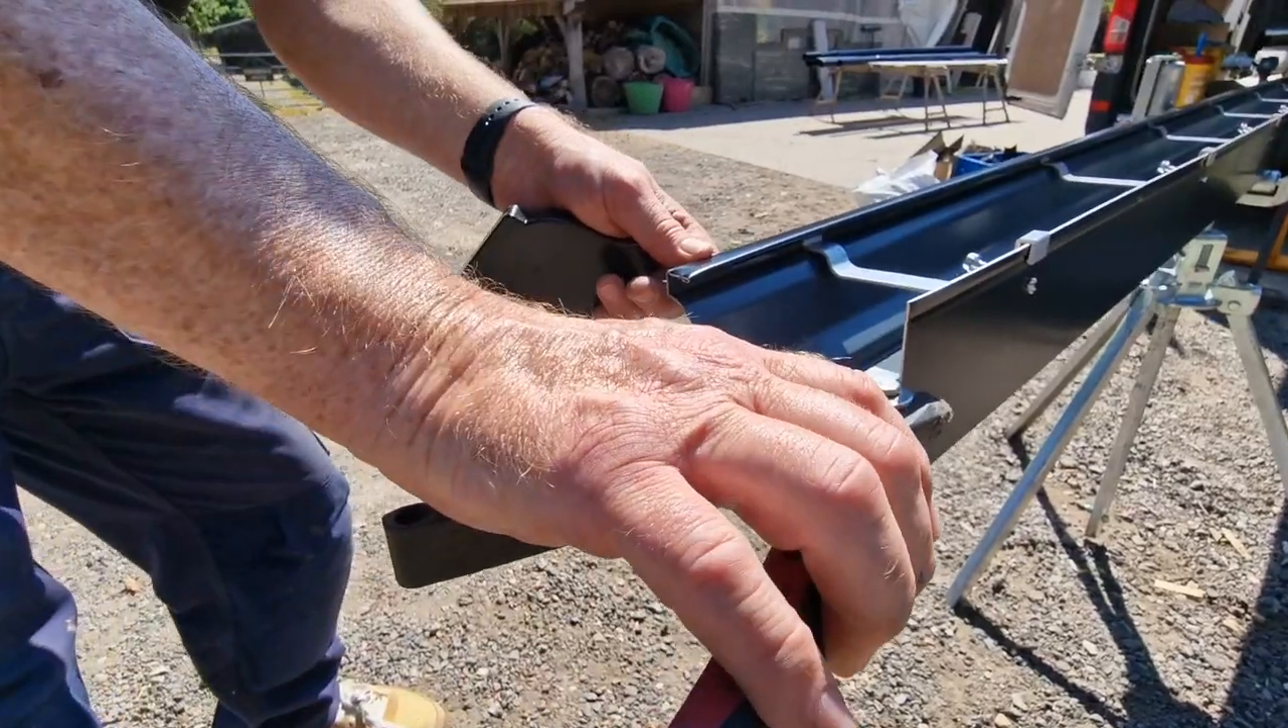I've just got to put the stop end on.